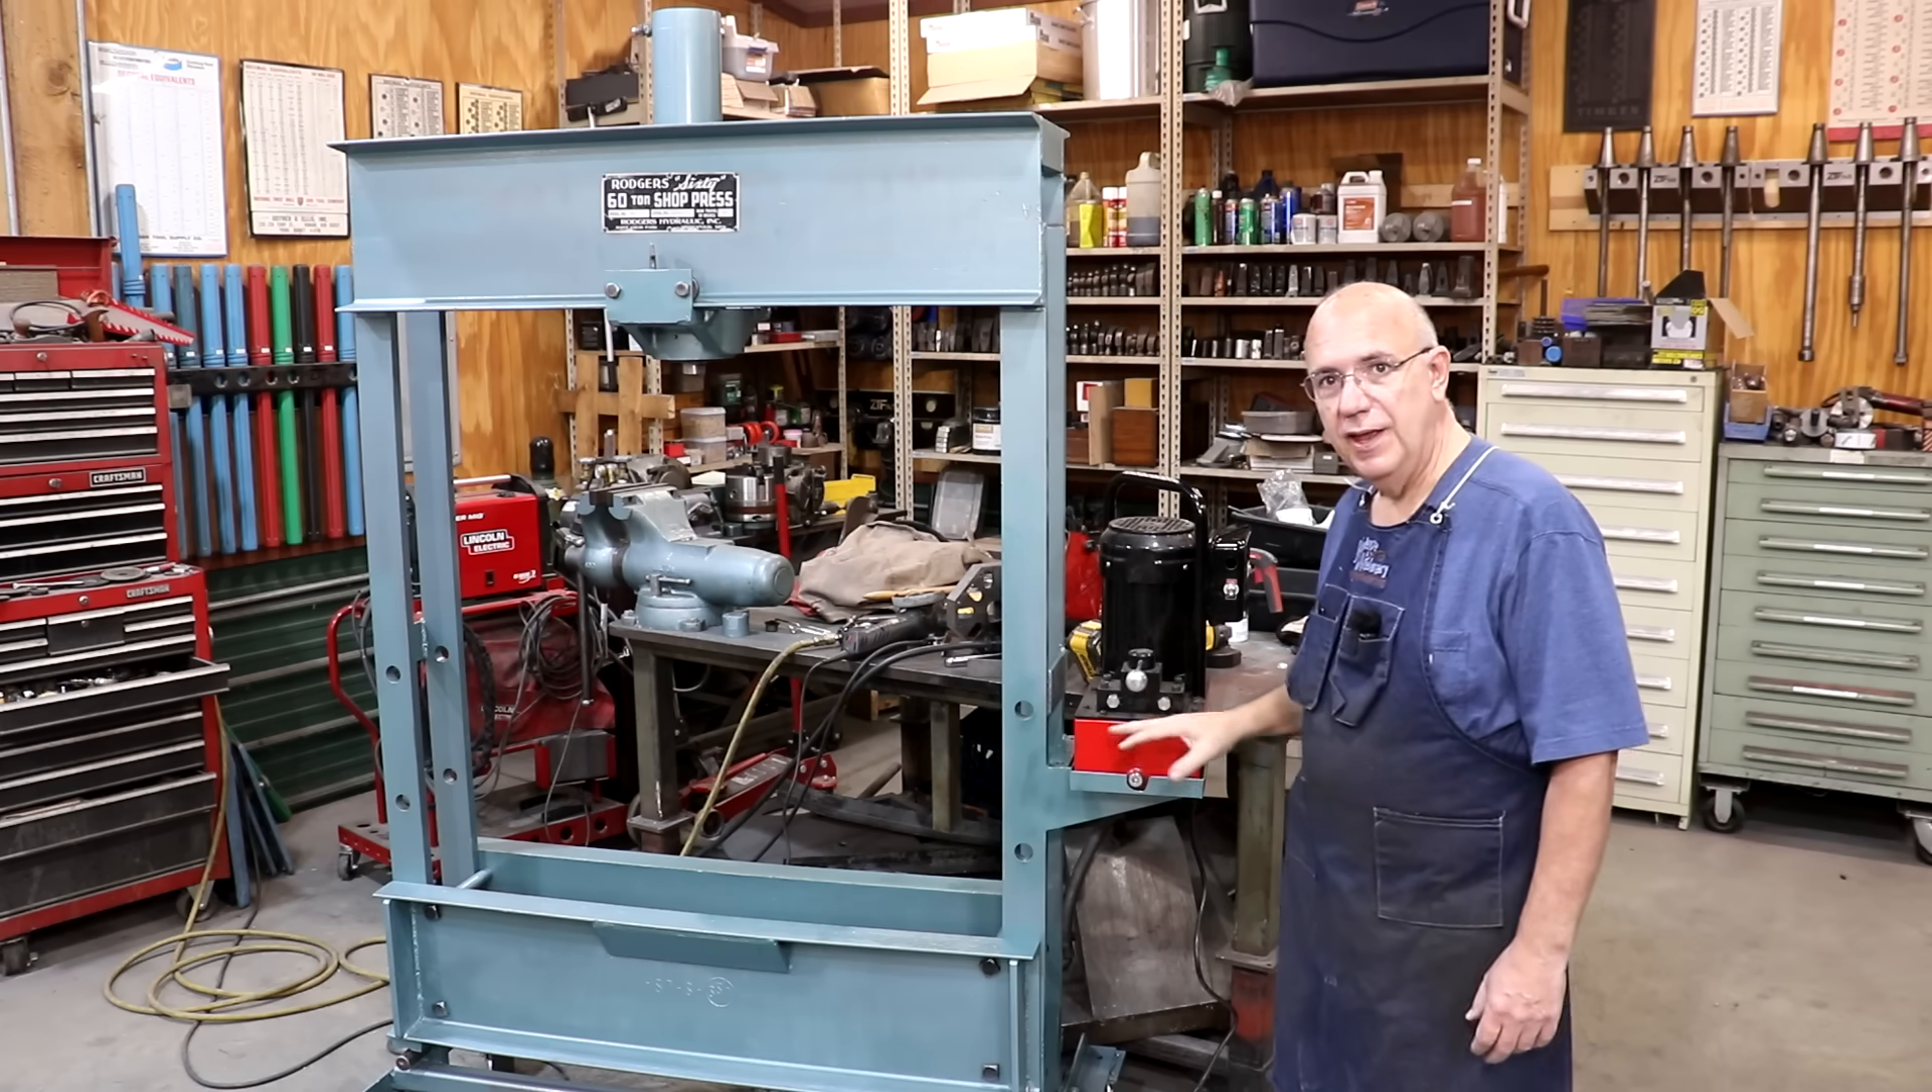We got our hydraulic ram mounted over here, the cylinder. We got the power pack mounted.